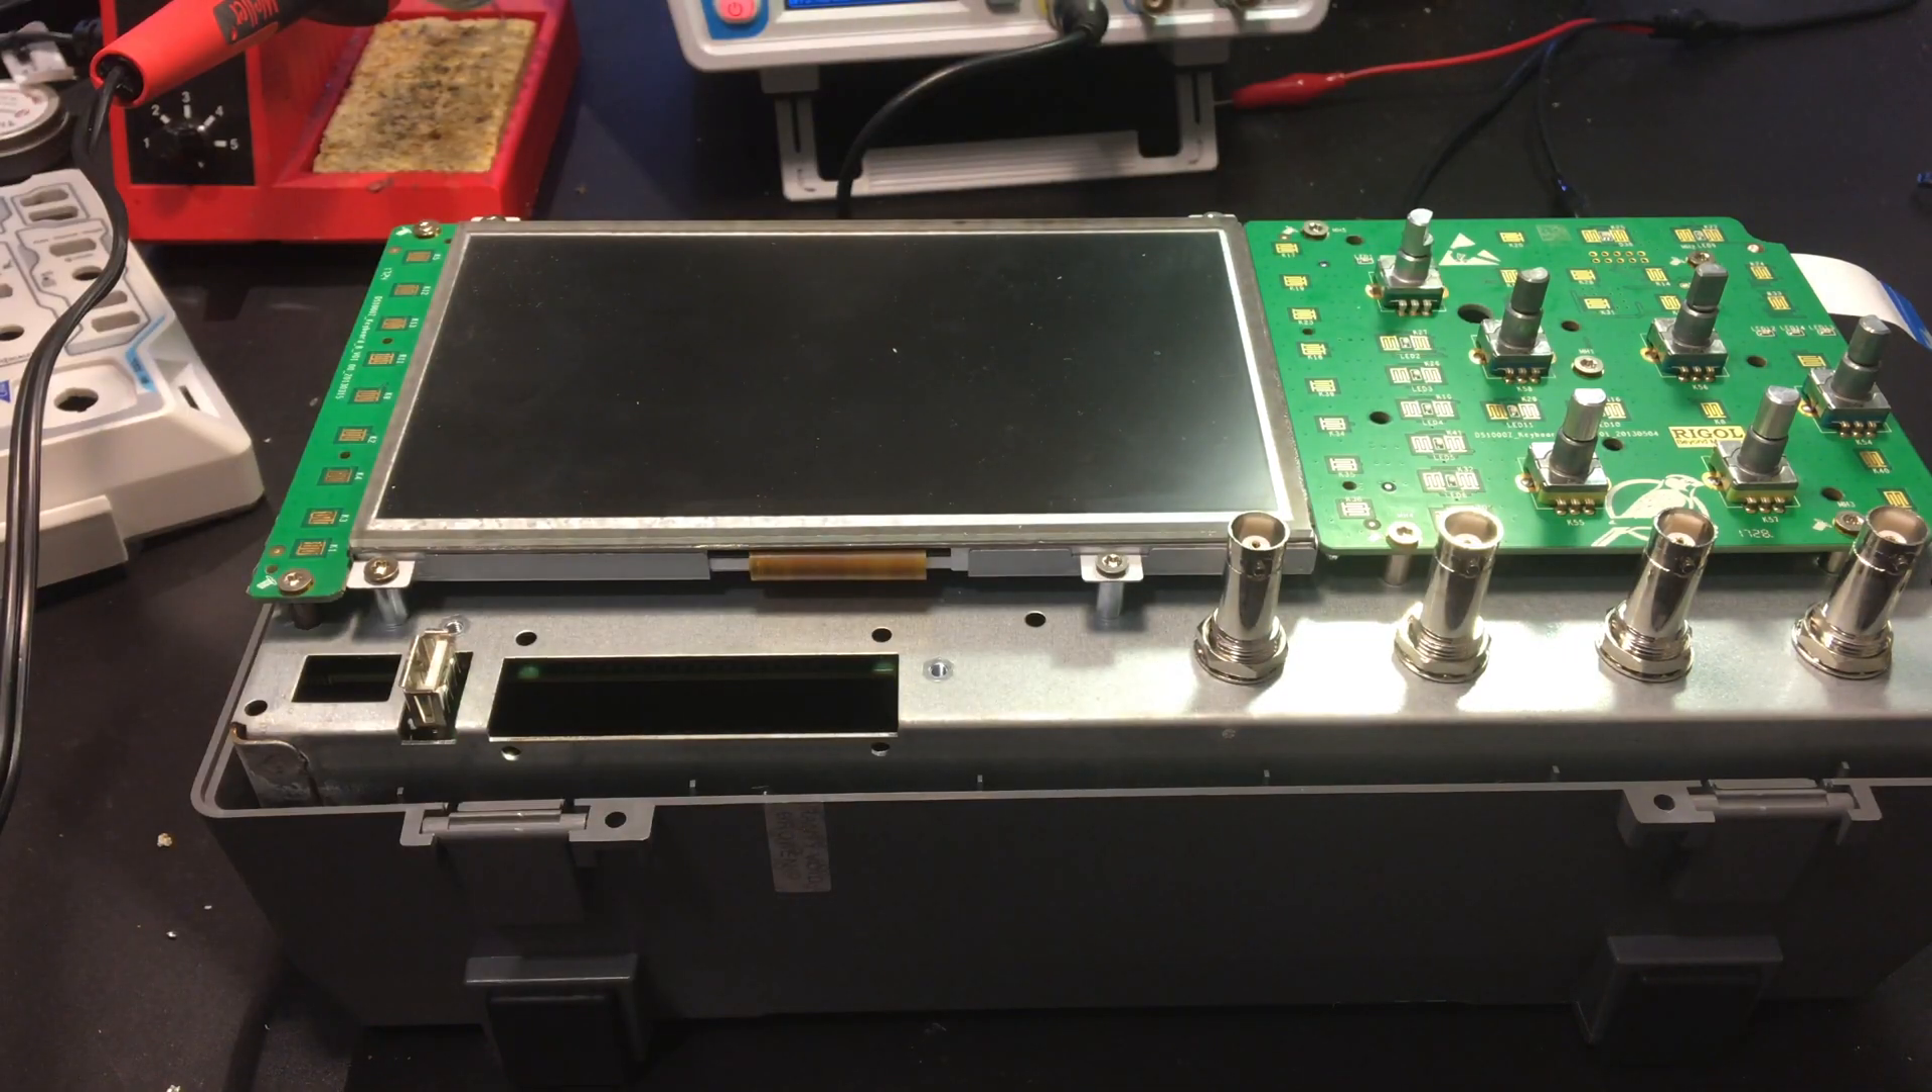There is the keypad PCB installed into the front.